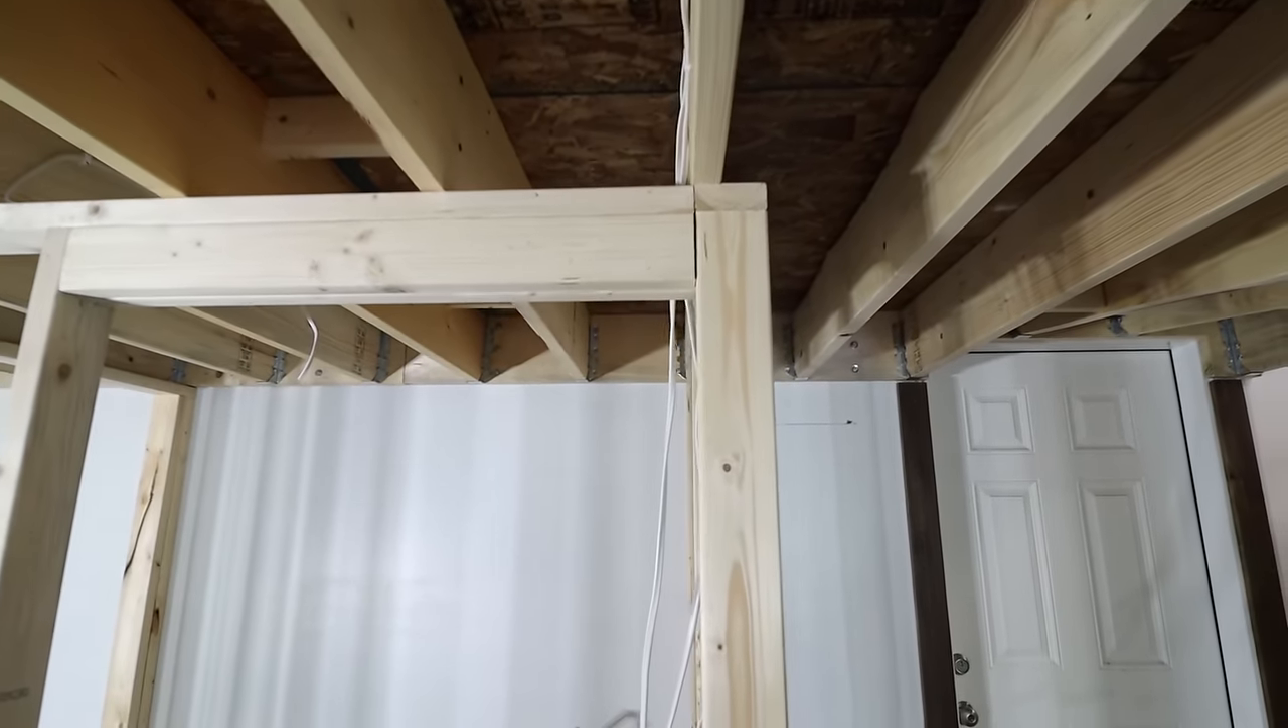And then up top, I made it so that the walls line up with a joist.